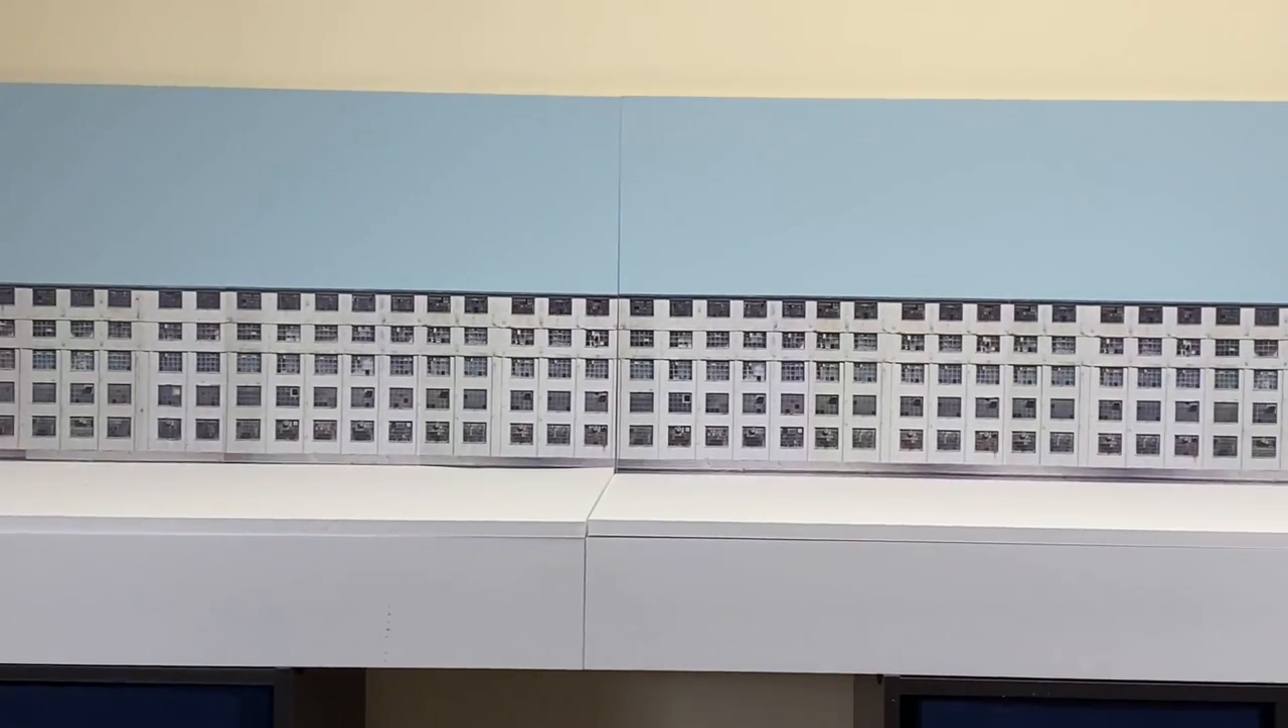So there it is, the bench work with backdrop in place.